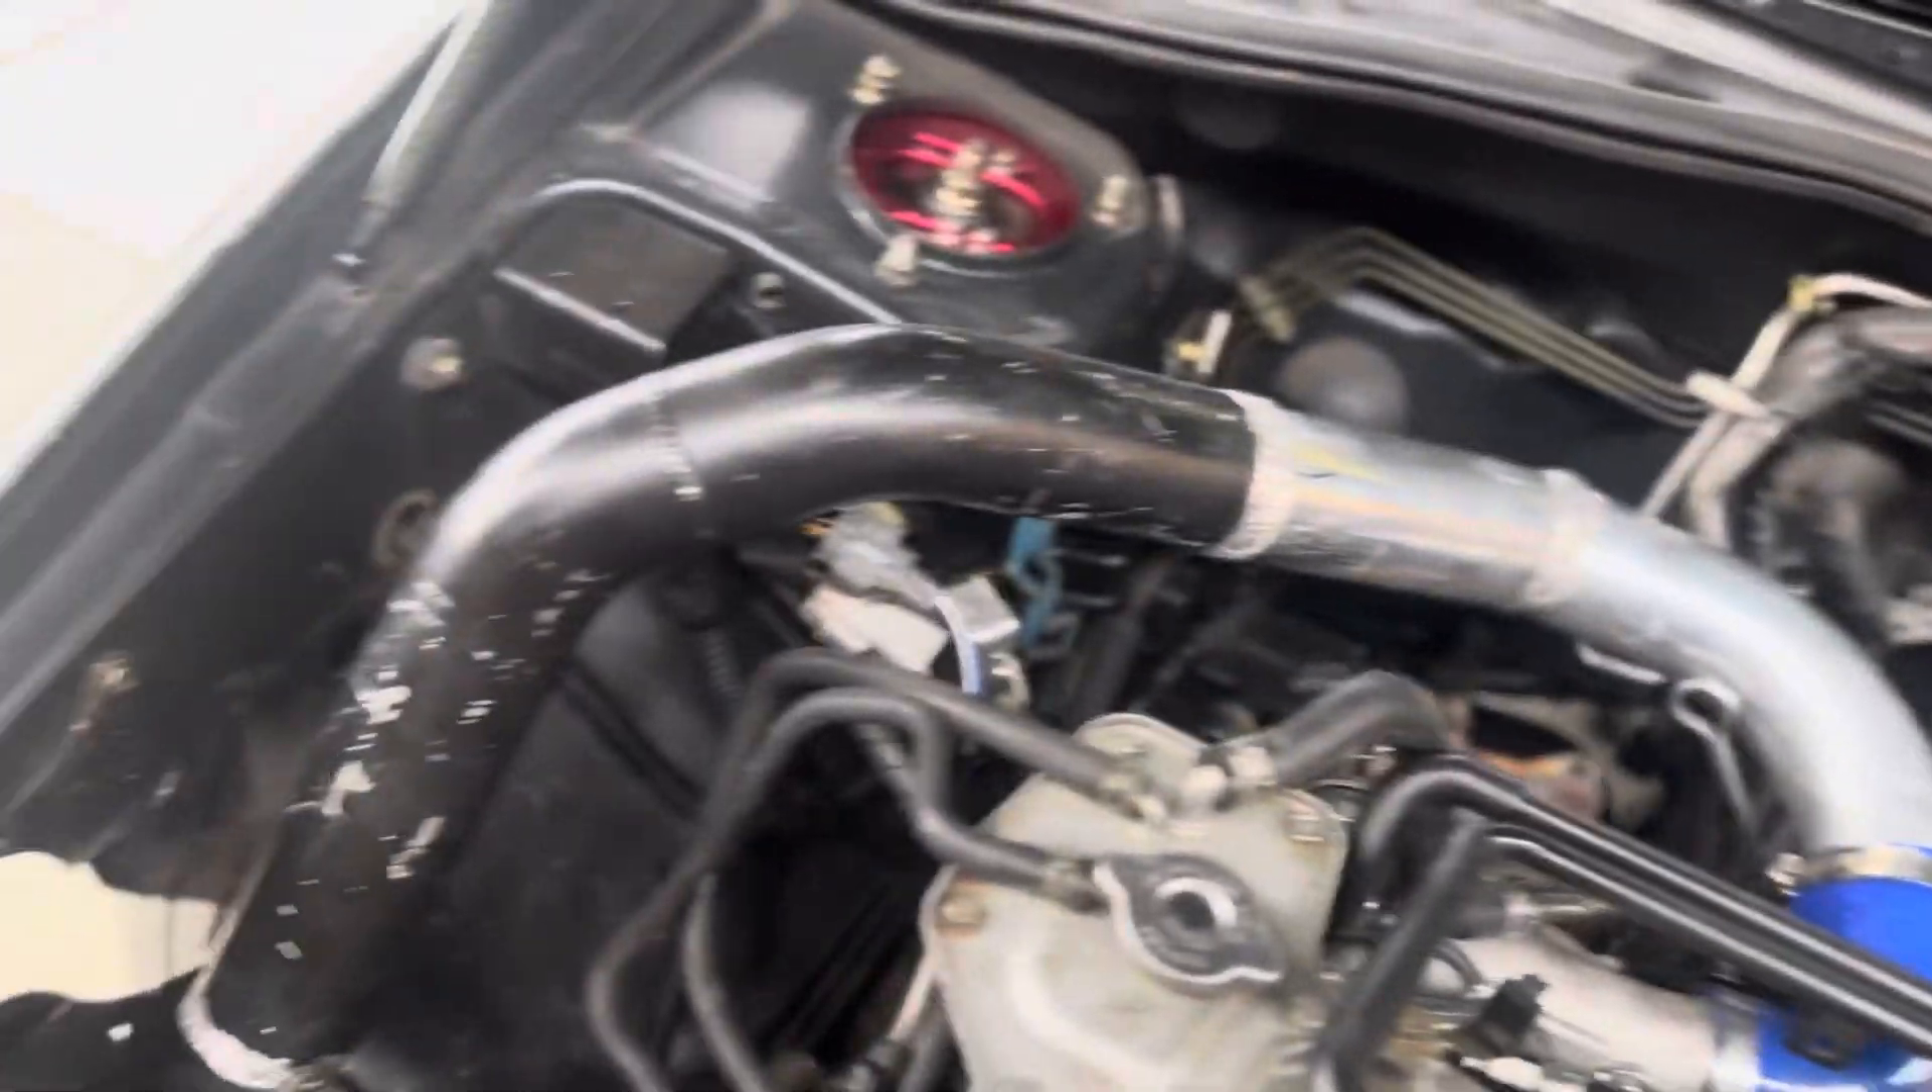We got this pipe on coming up to the top and this side we're designing a new setup.